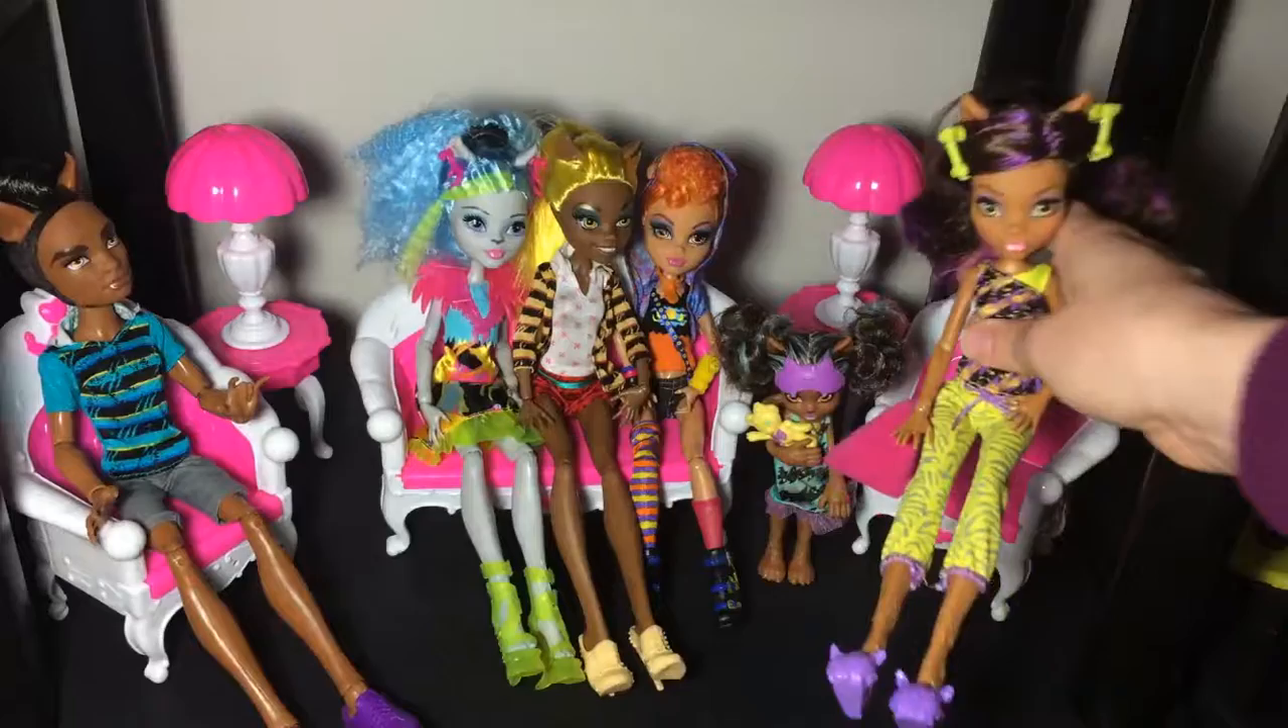I thought her legs would bend but they don't so she doesn't really sit very well in the scene.